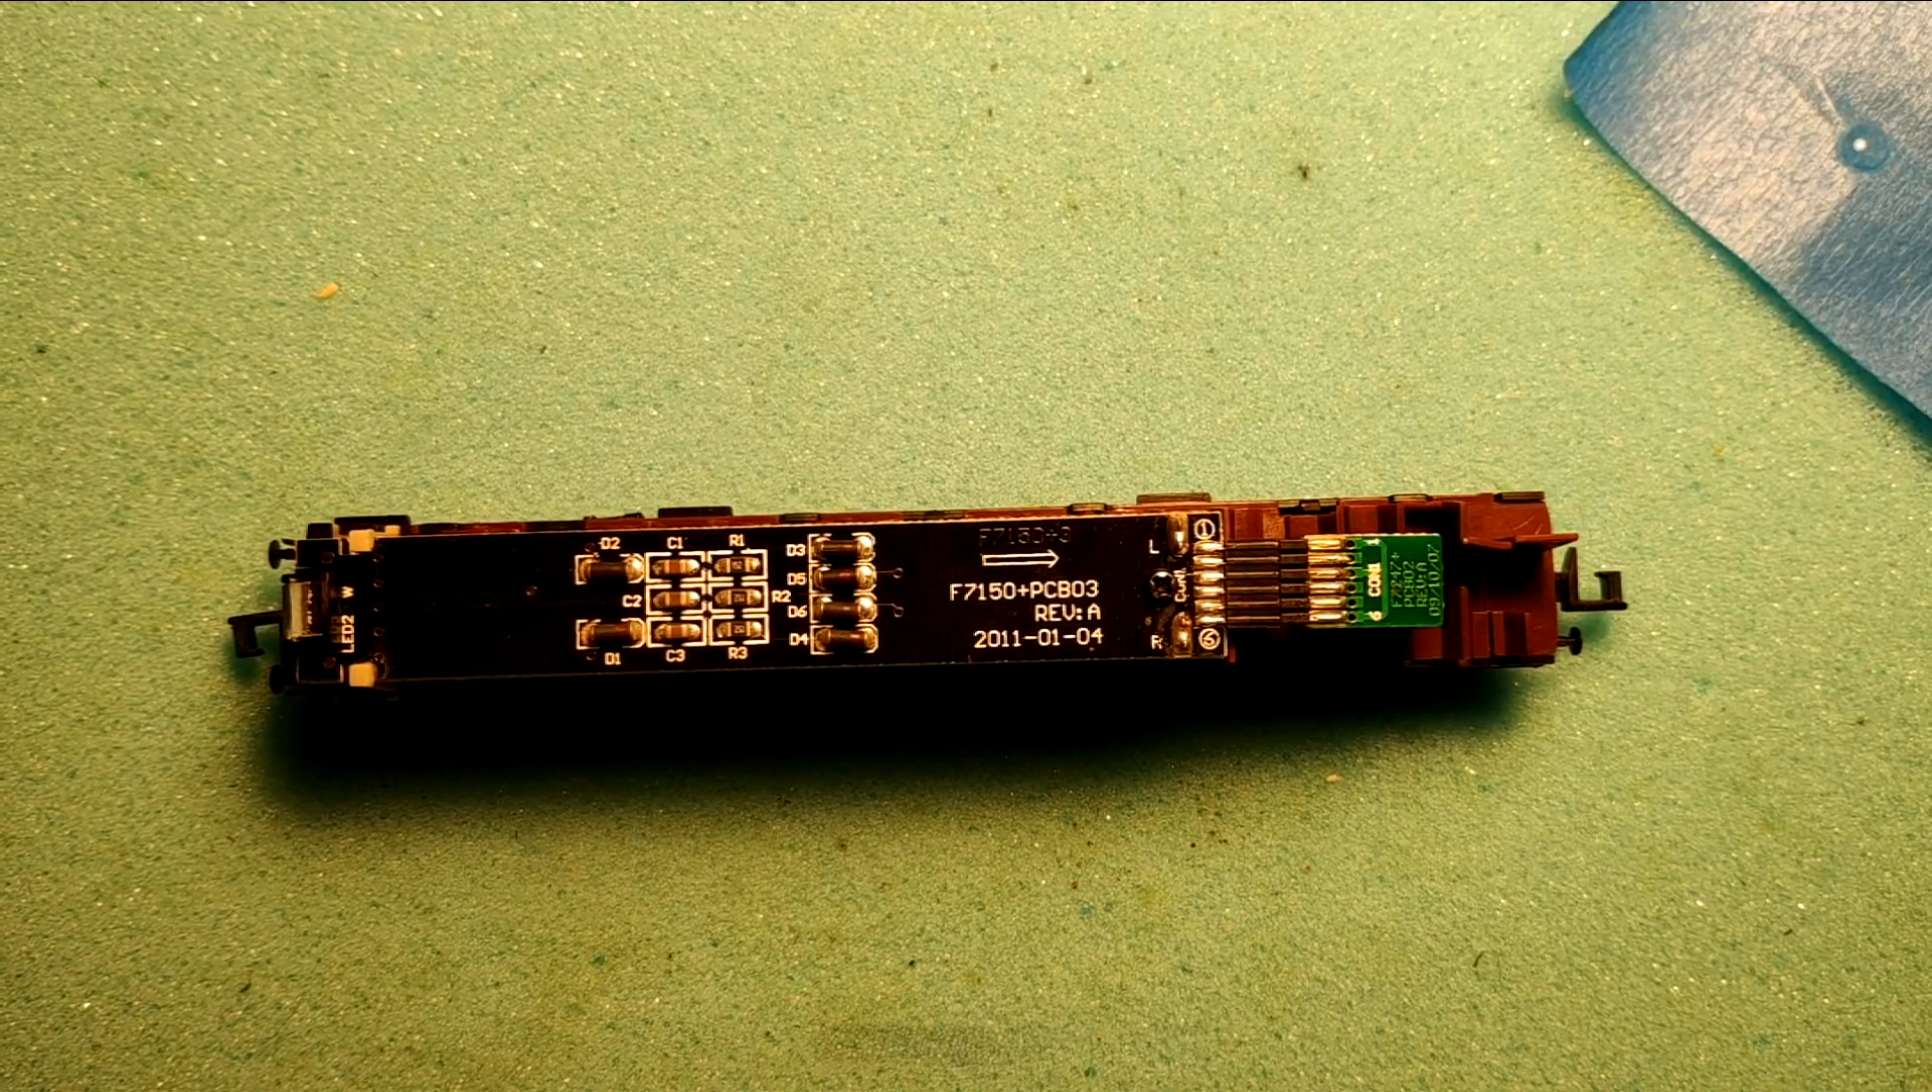Okay, so I've just whipped the shell off the dummy.